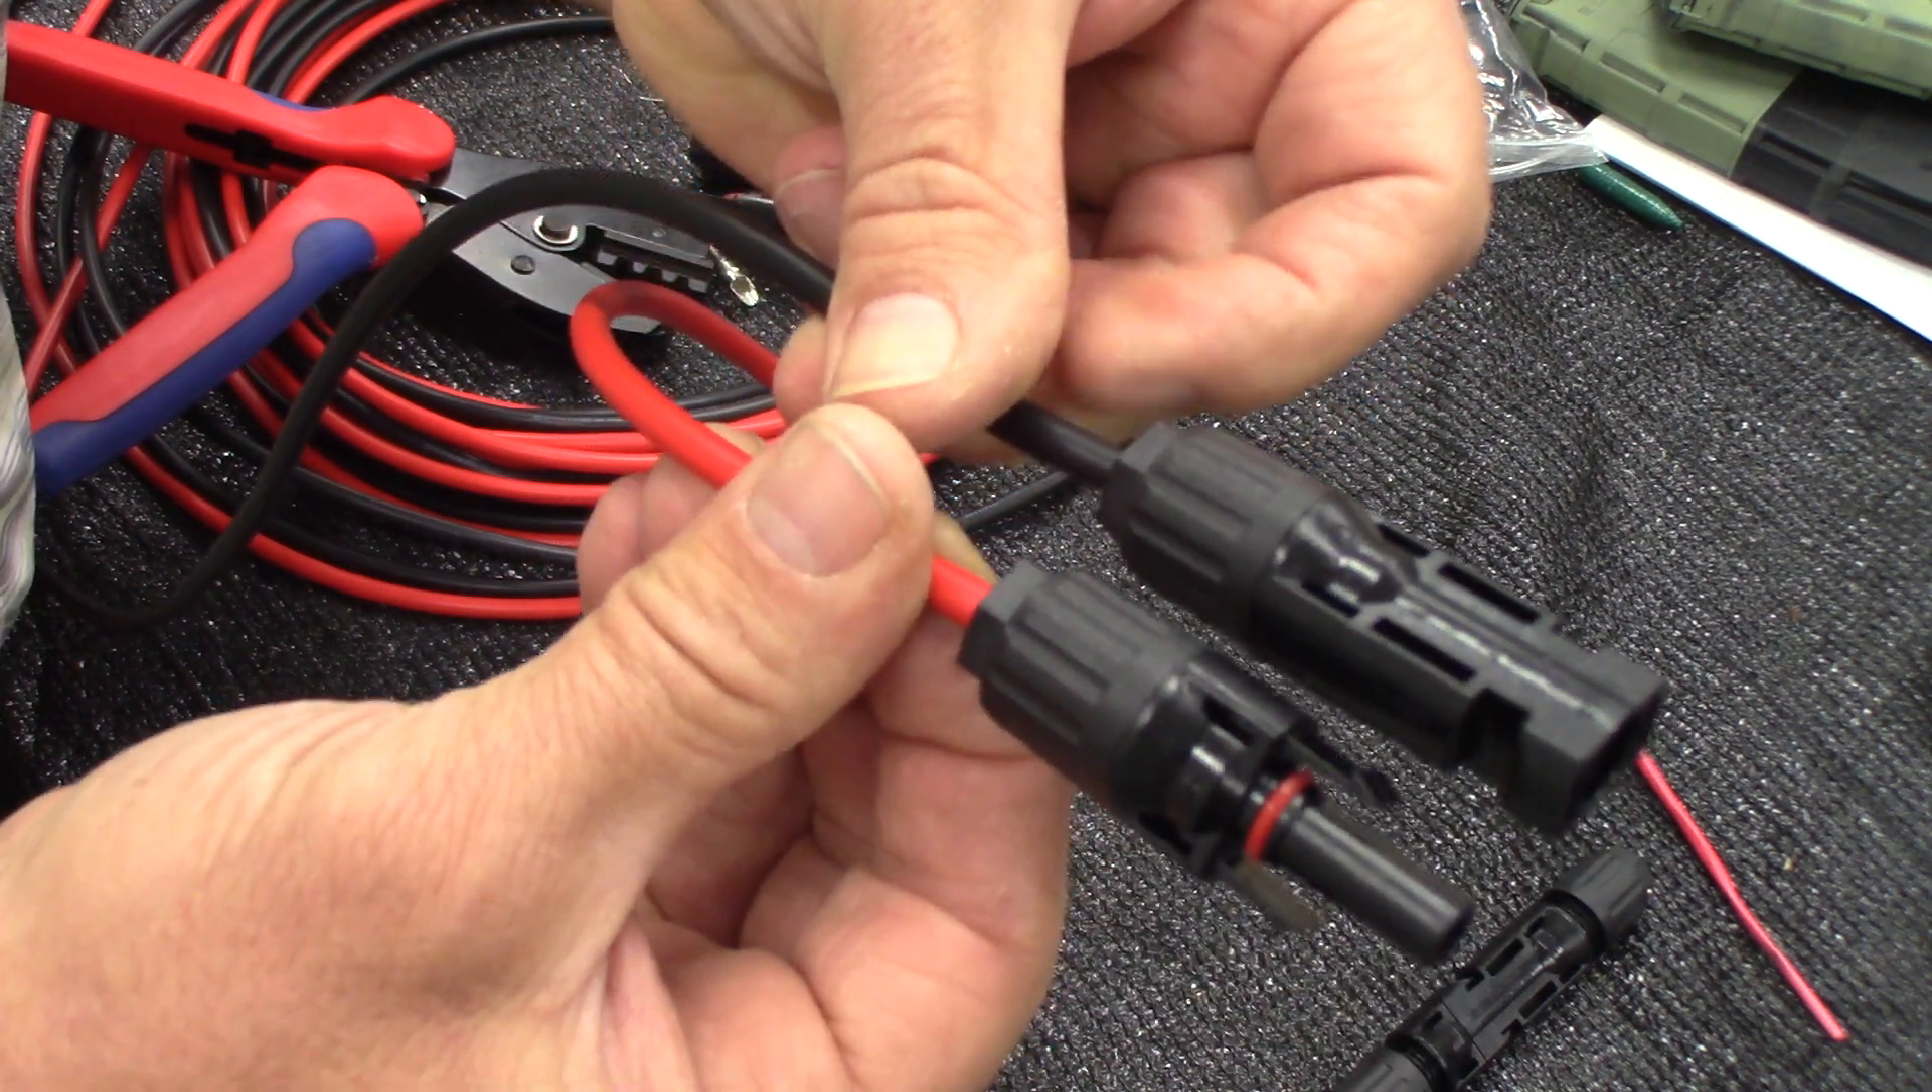So now you have your male and female on the end of your red and your black wire.